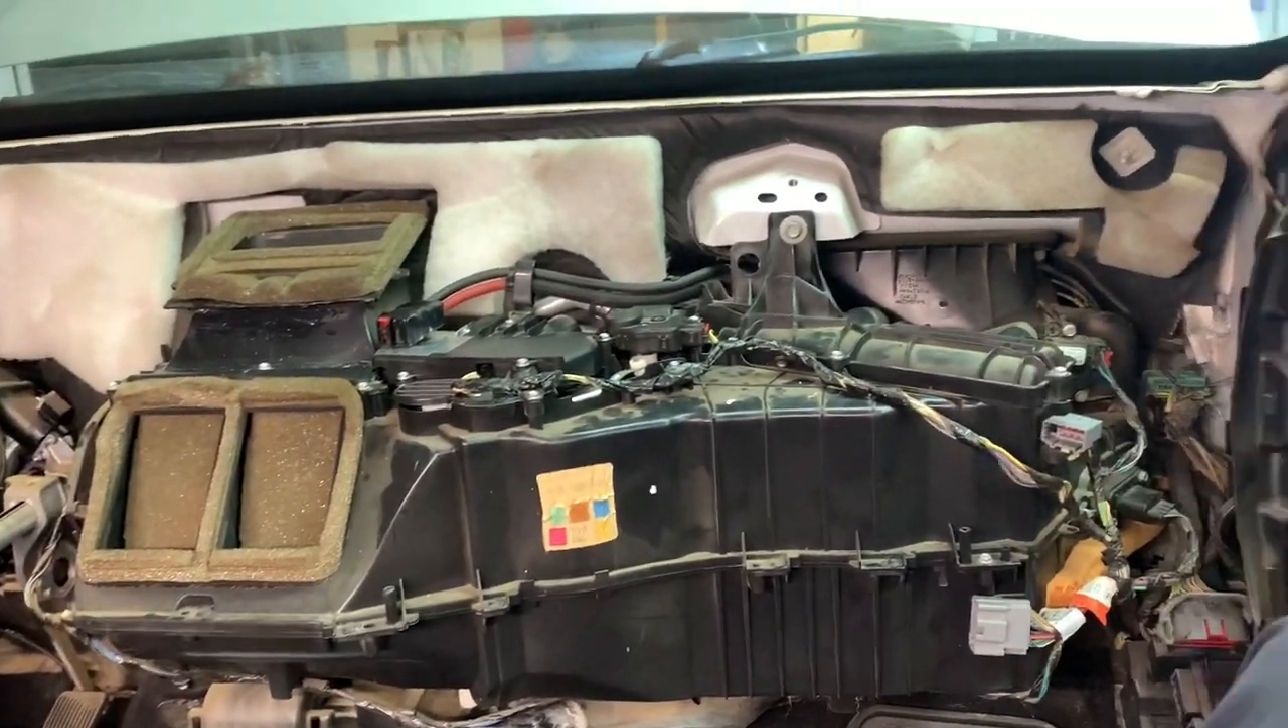We are all back together on the HVAC box.